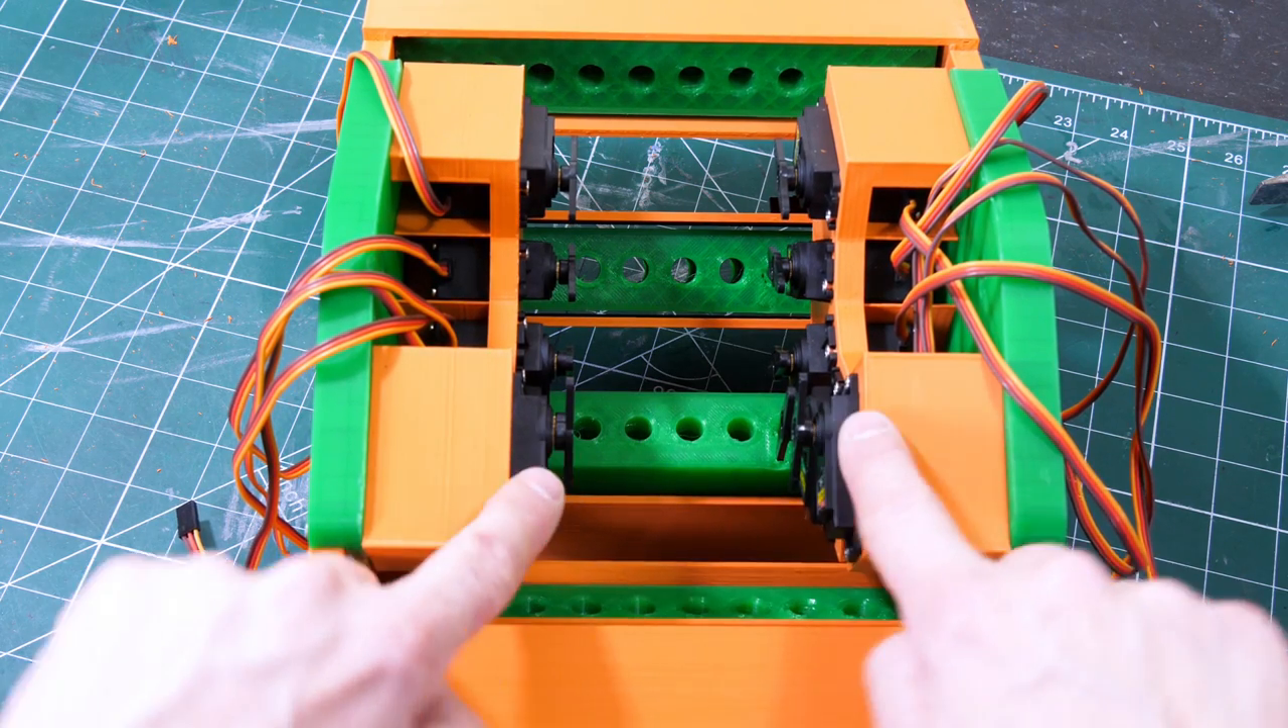So I just need to wire all these servos in now, all 10 of them, and write some code to rotate them.